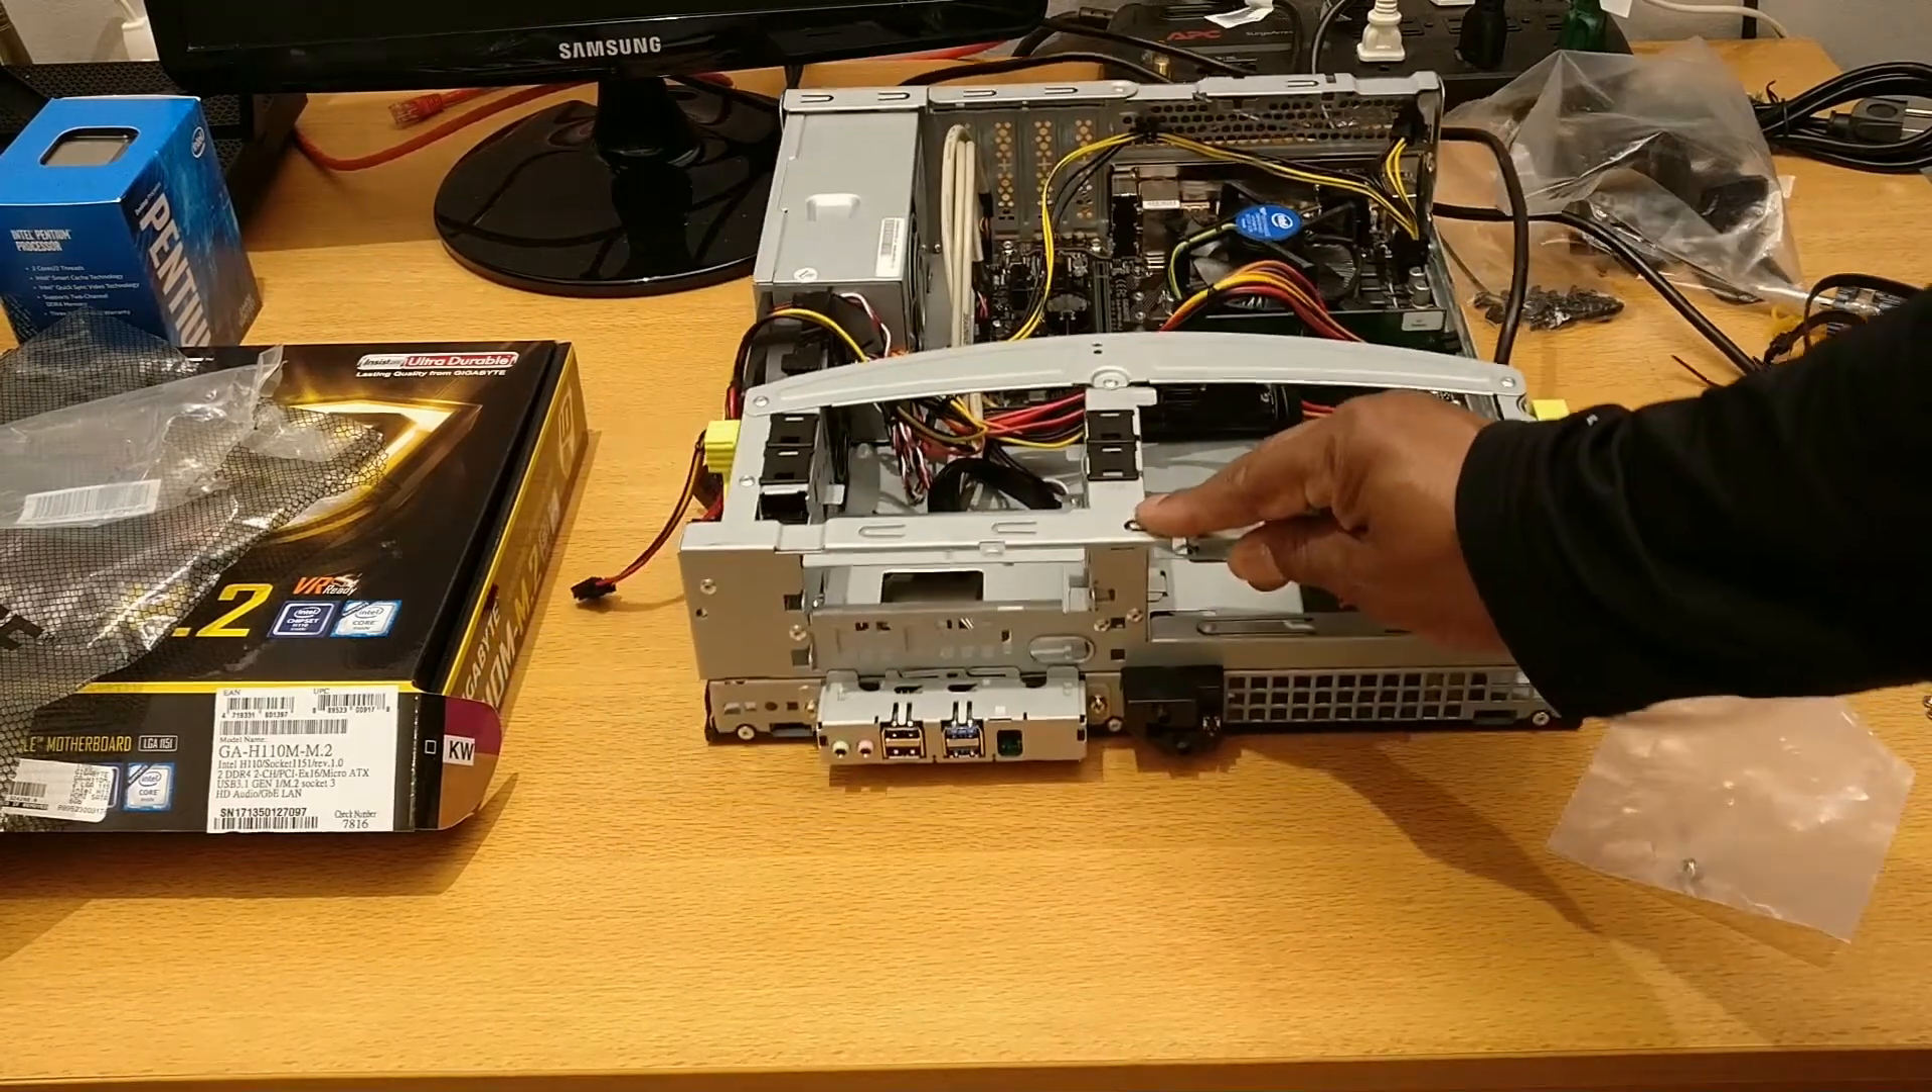I haven't put the faceplate on back on or anything like that.